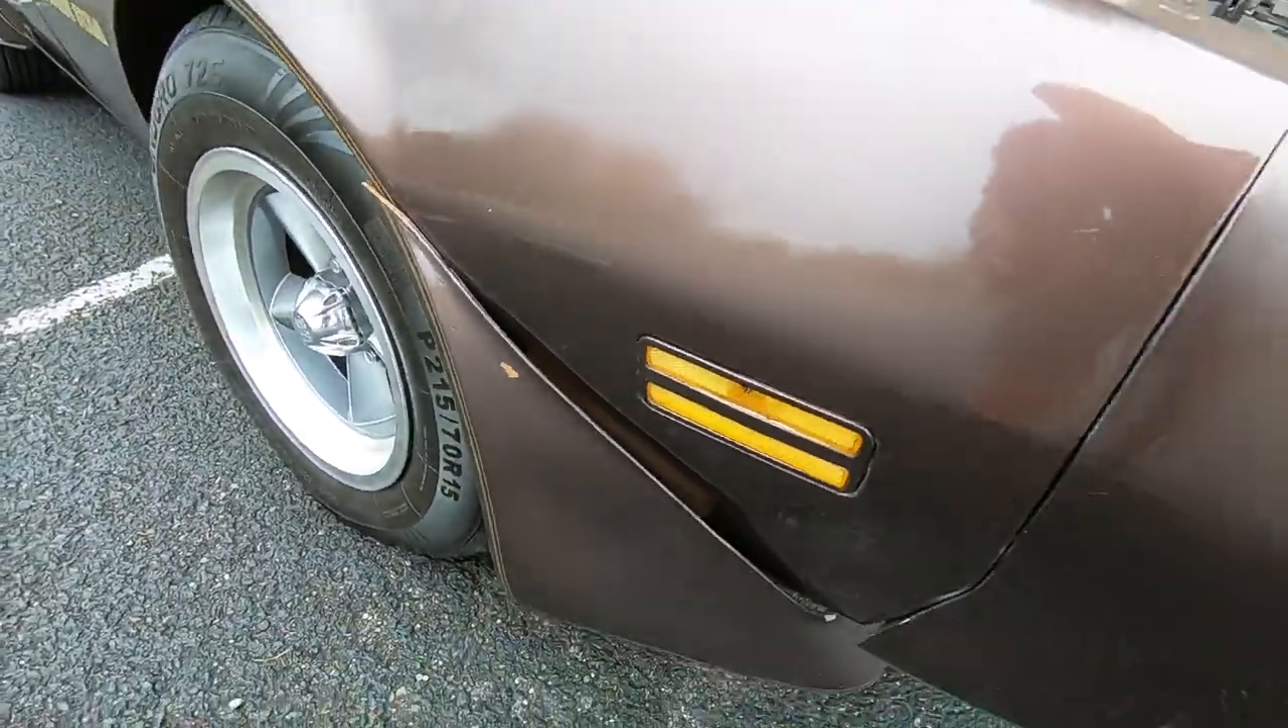A little bit of a gap here on this little plastic fender in the front.